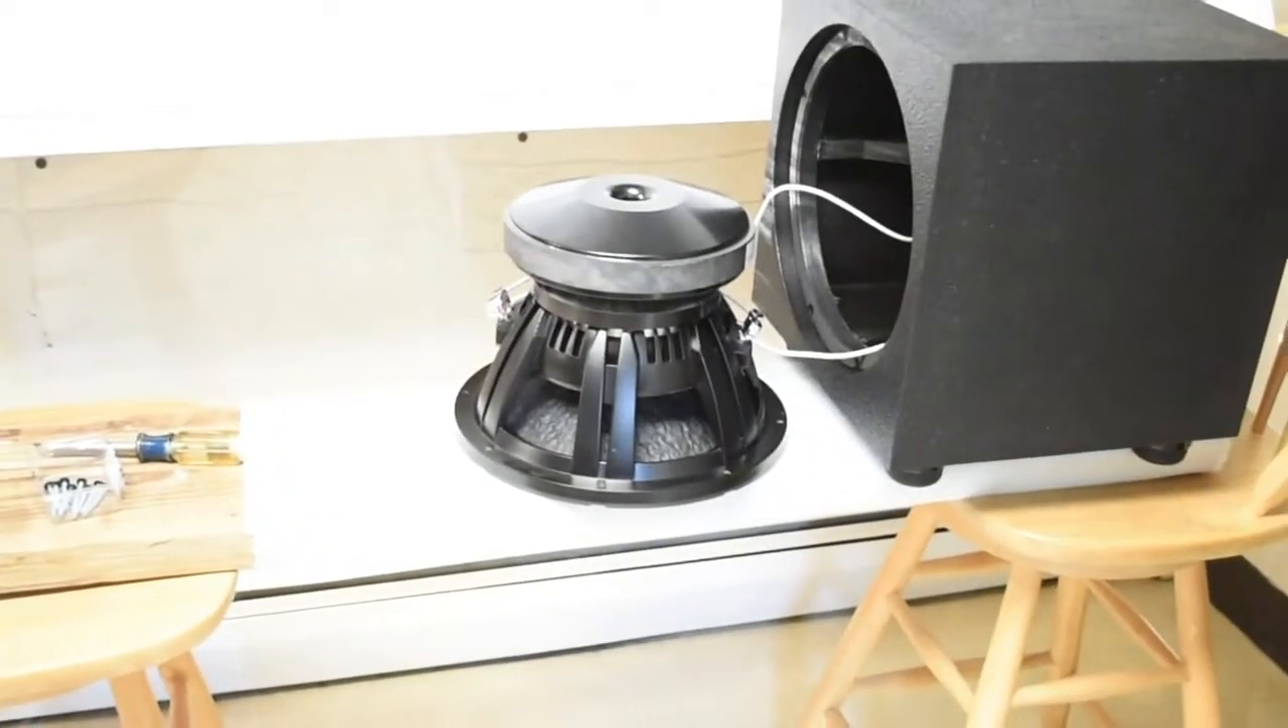The box is complete the wires are connected and I have a magnetic screwdriver and the painted screws waiting to be put in.